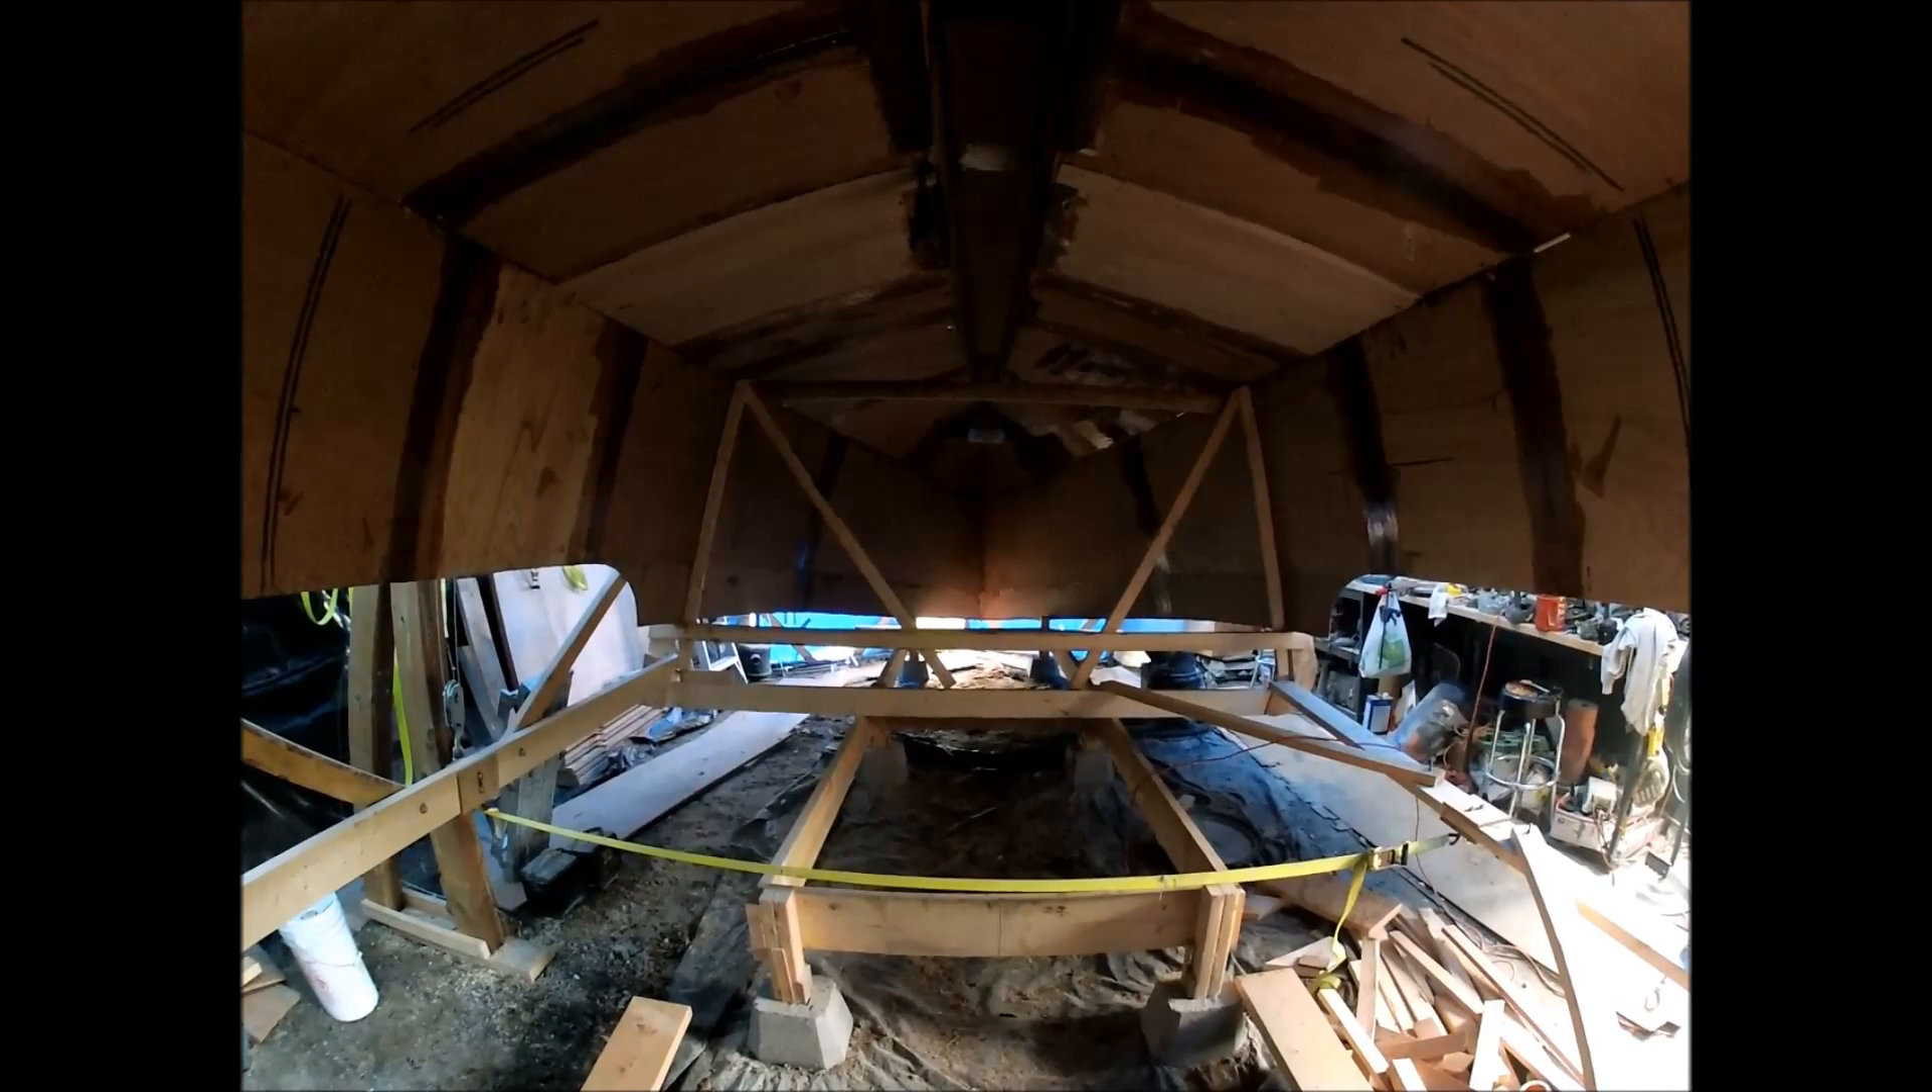I built that bracing in place just to hold the hull against the frames on the outside.